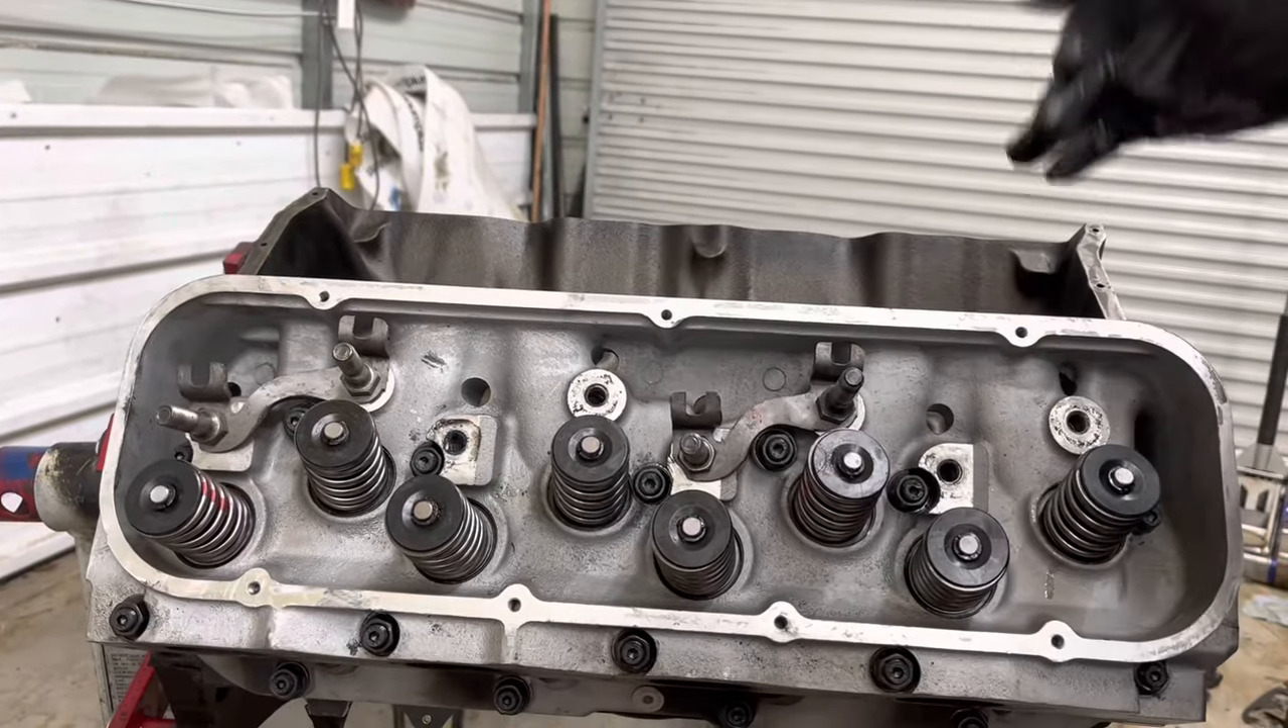Okay that's it we got this head installed.